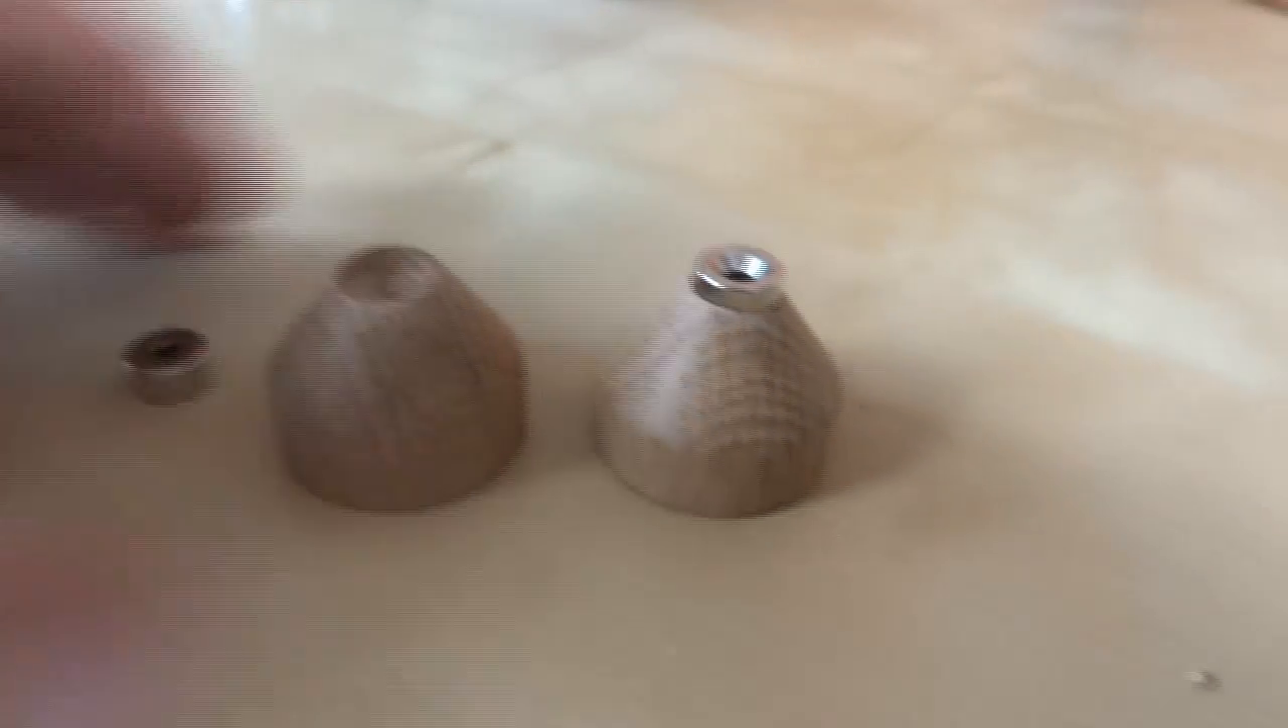The magnets seem to fit in the end fine there.